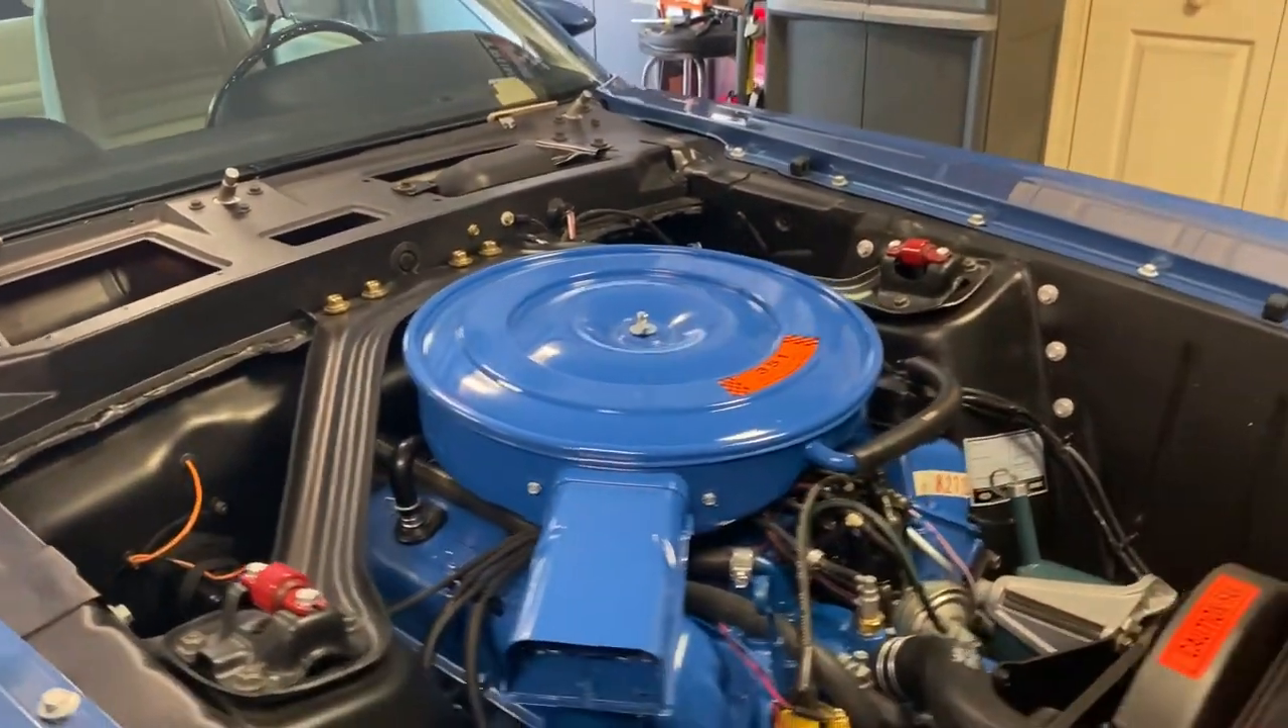All the little doodads are under the hood. I have left the hood off because I'm not sure if I'm going to have to go back into the power booster.